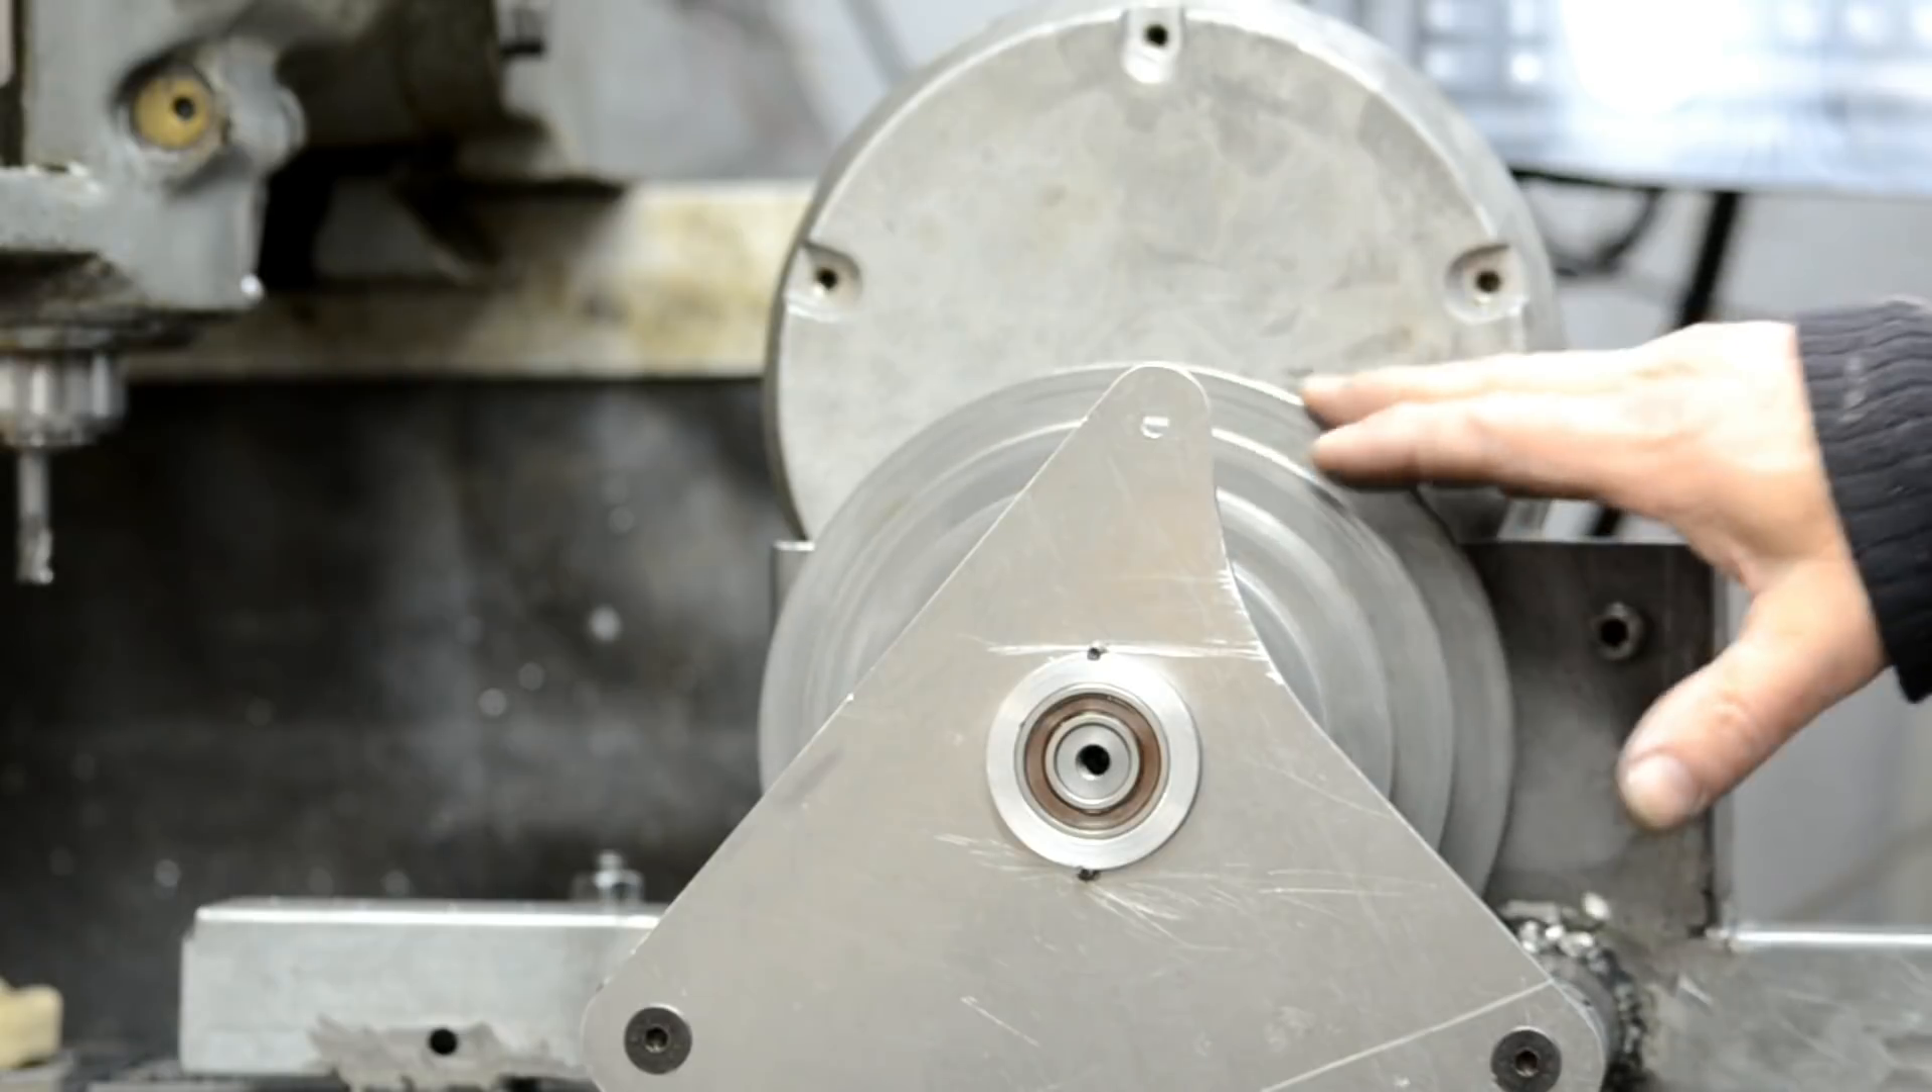The bearing bracket that we saw being made earlier has got the bearing fitted. It's bolted on over the shaft for the pulleys.